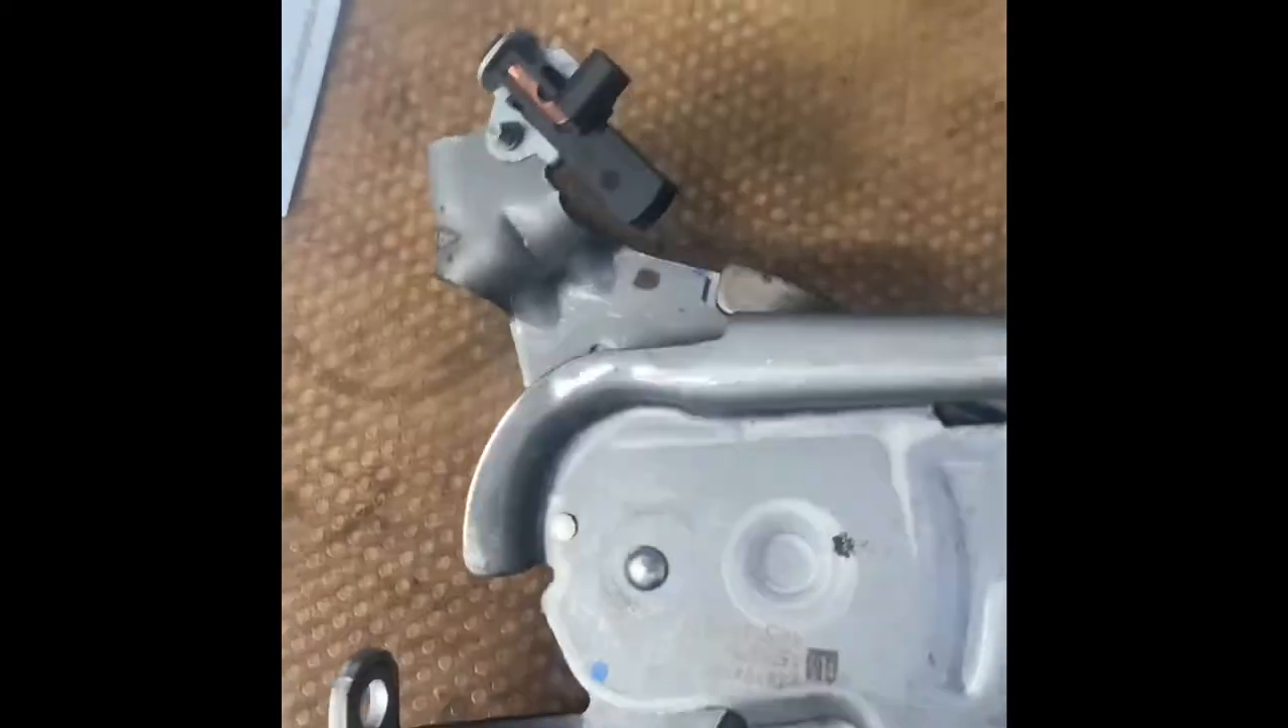Now we've got handbrake lever out as you can see completely out of the car.